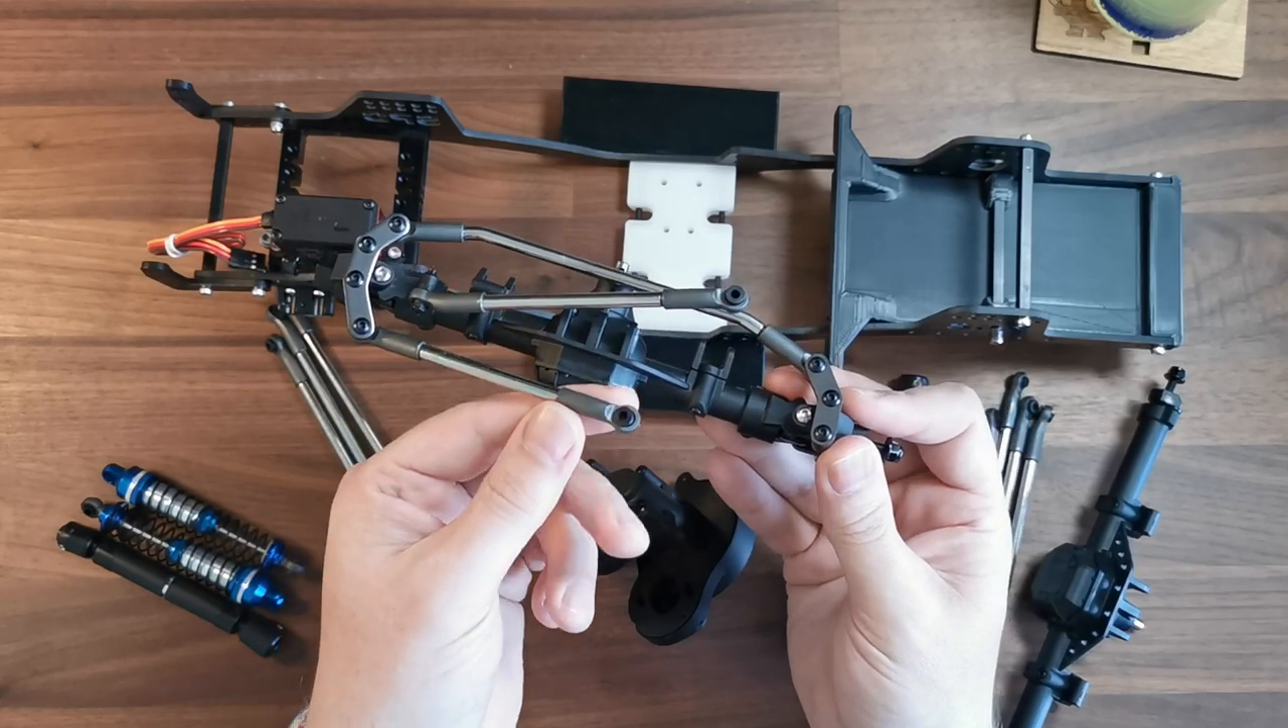First of all, front chassis, front axle, we've got links, steering links and panhard link mounted to that already.